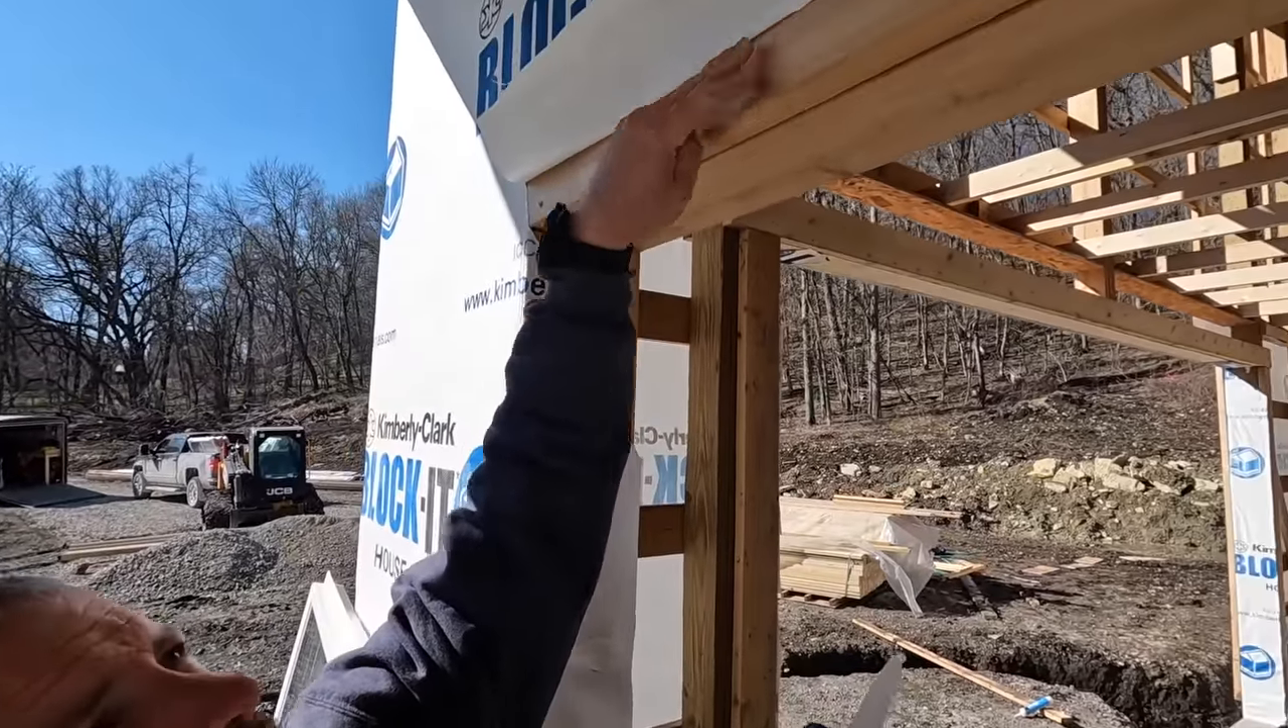As you can see, we have our house wrap folded up. That's so, once we get the window in, this will come over the flange.